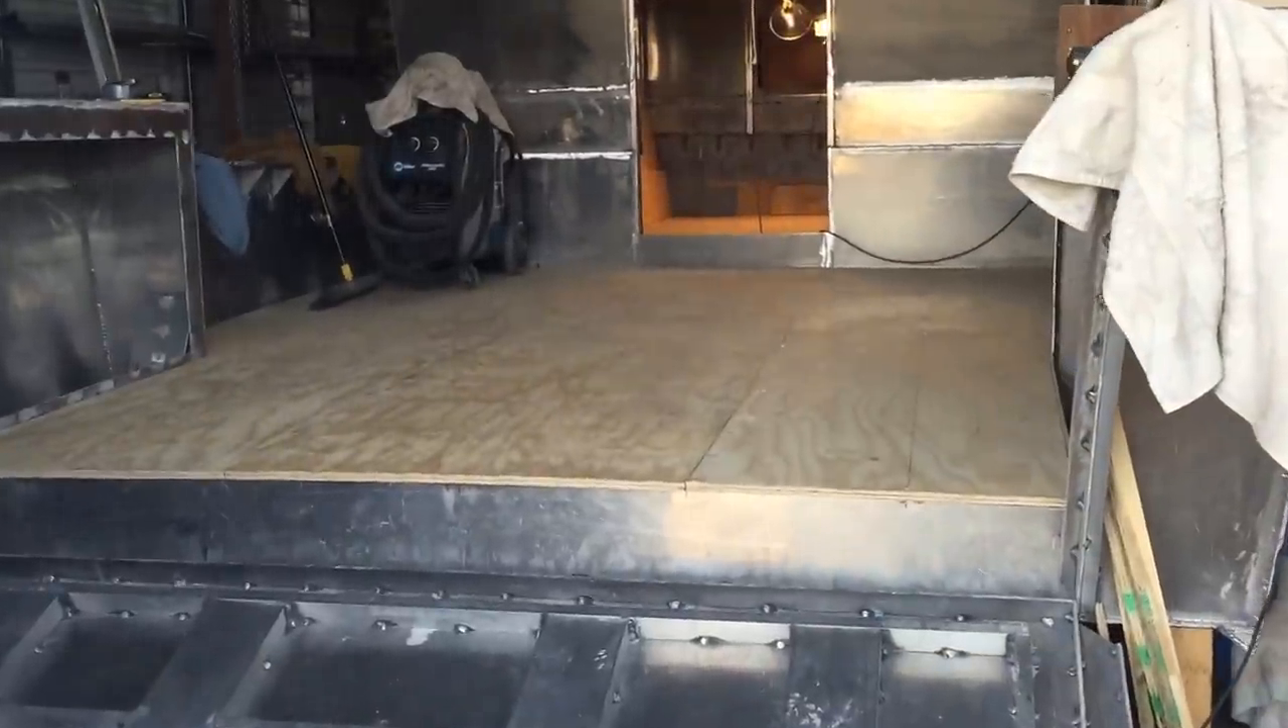So Got the boat all cleaned up down underneath the floorboard and laid down this plywood.